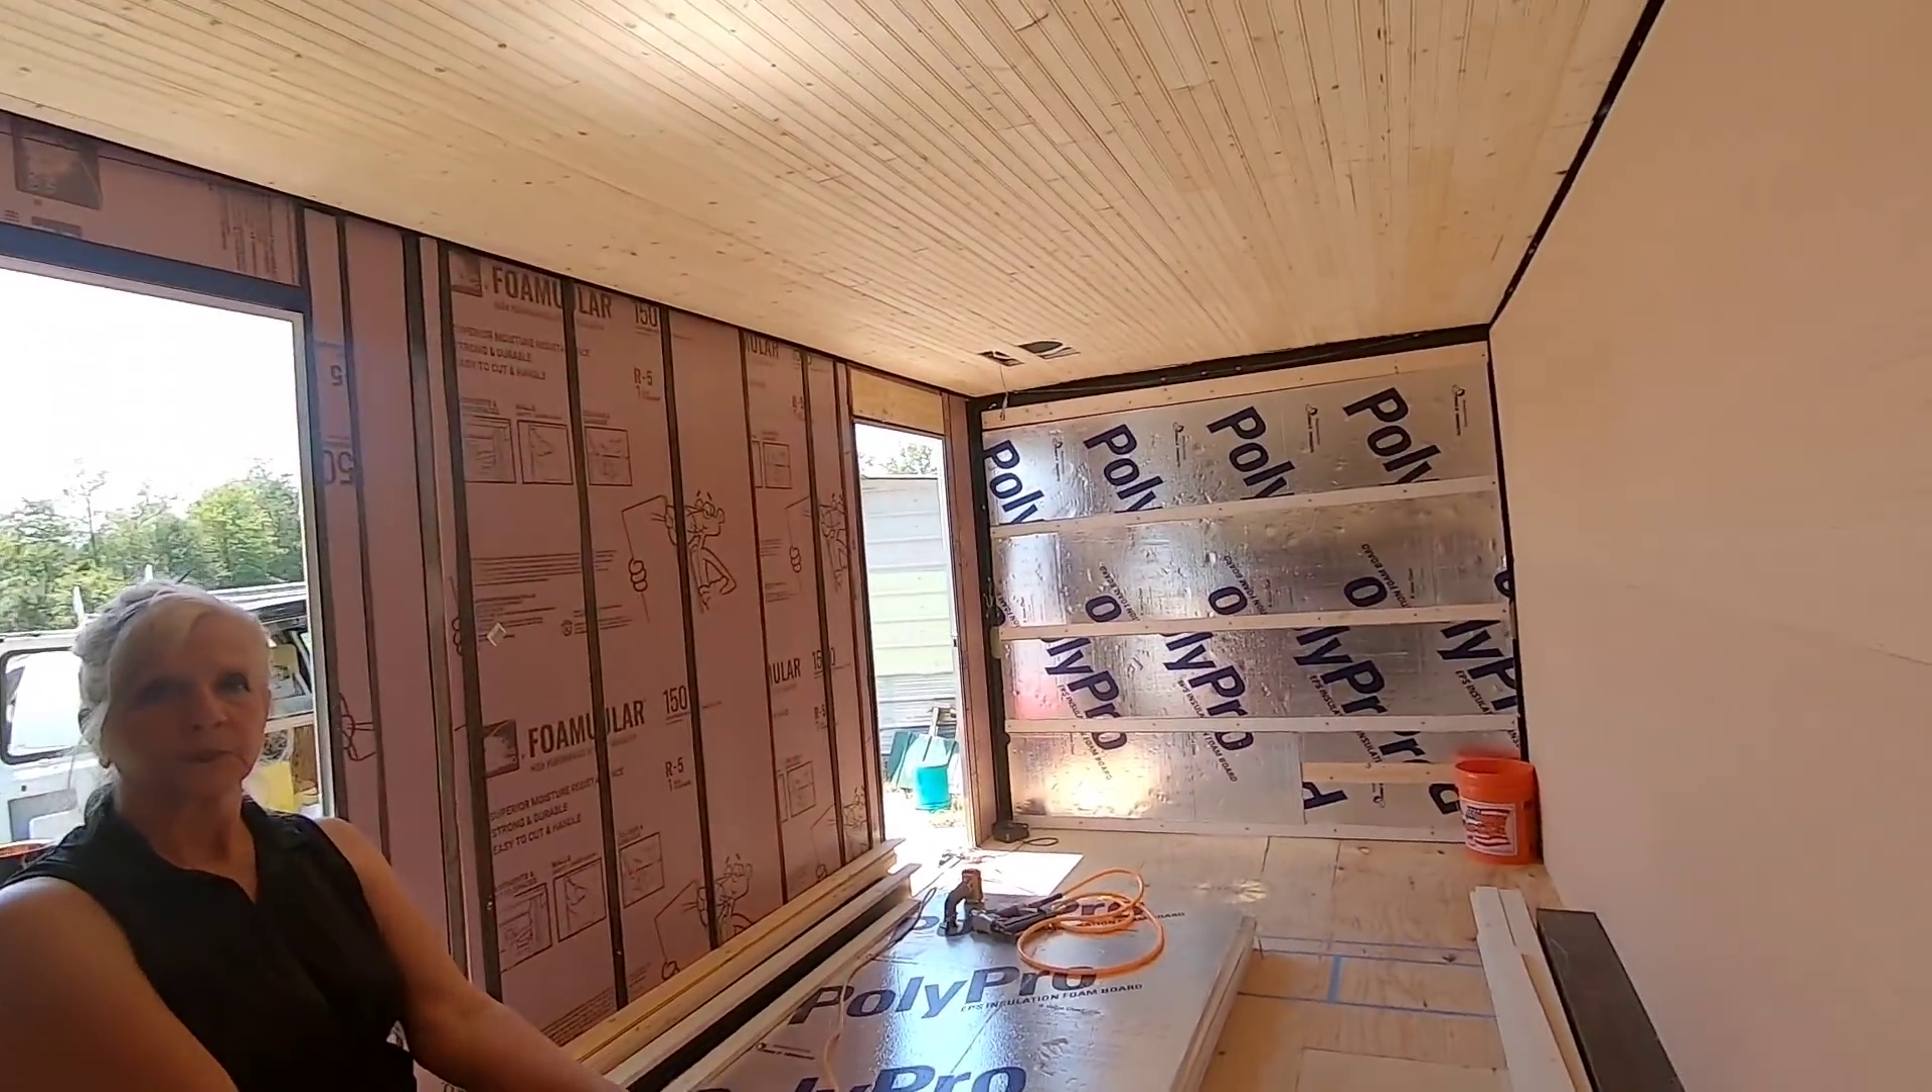We got all this wall here insulated.